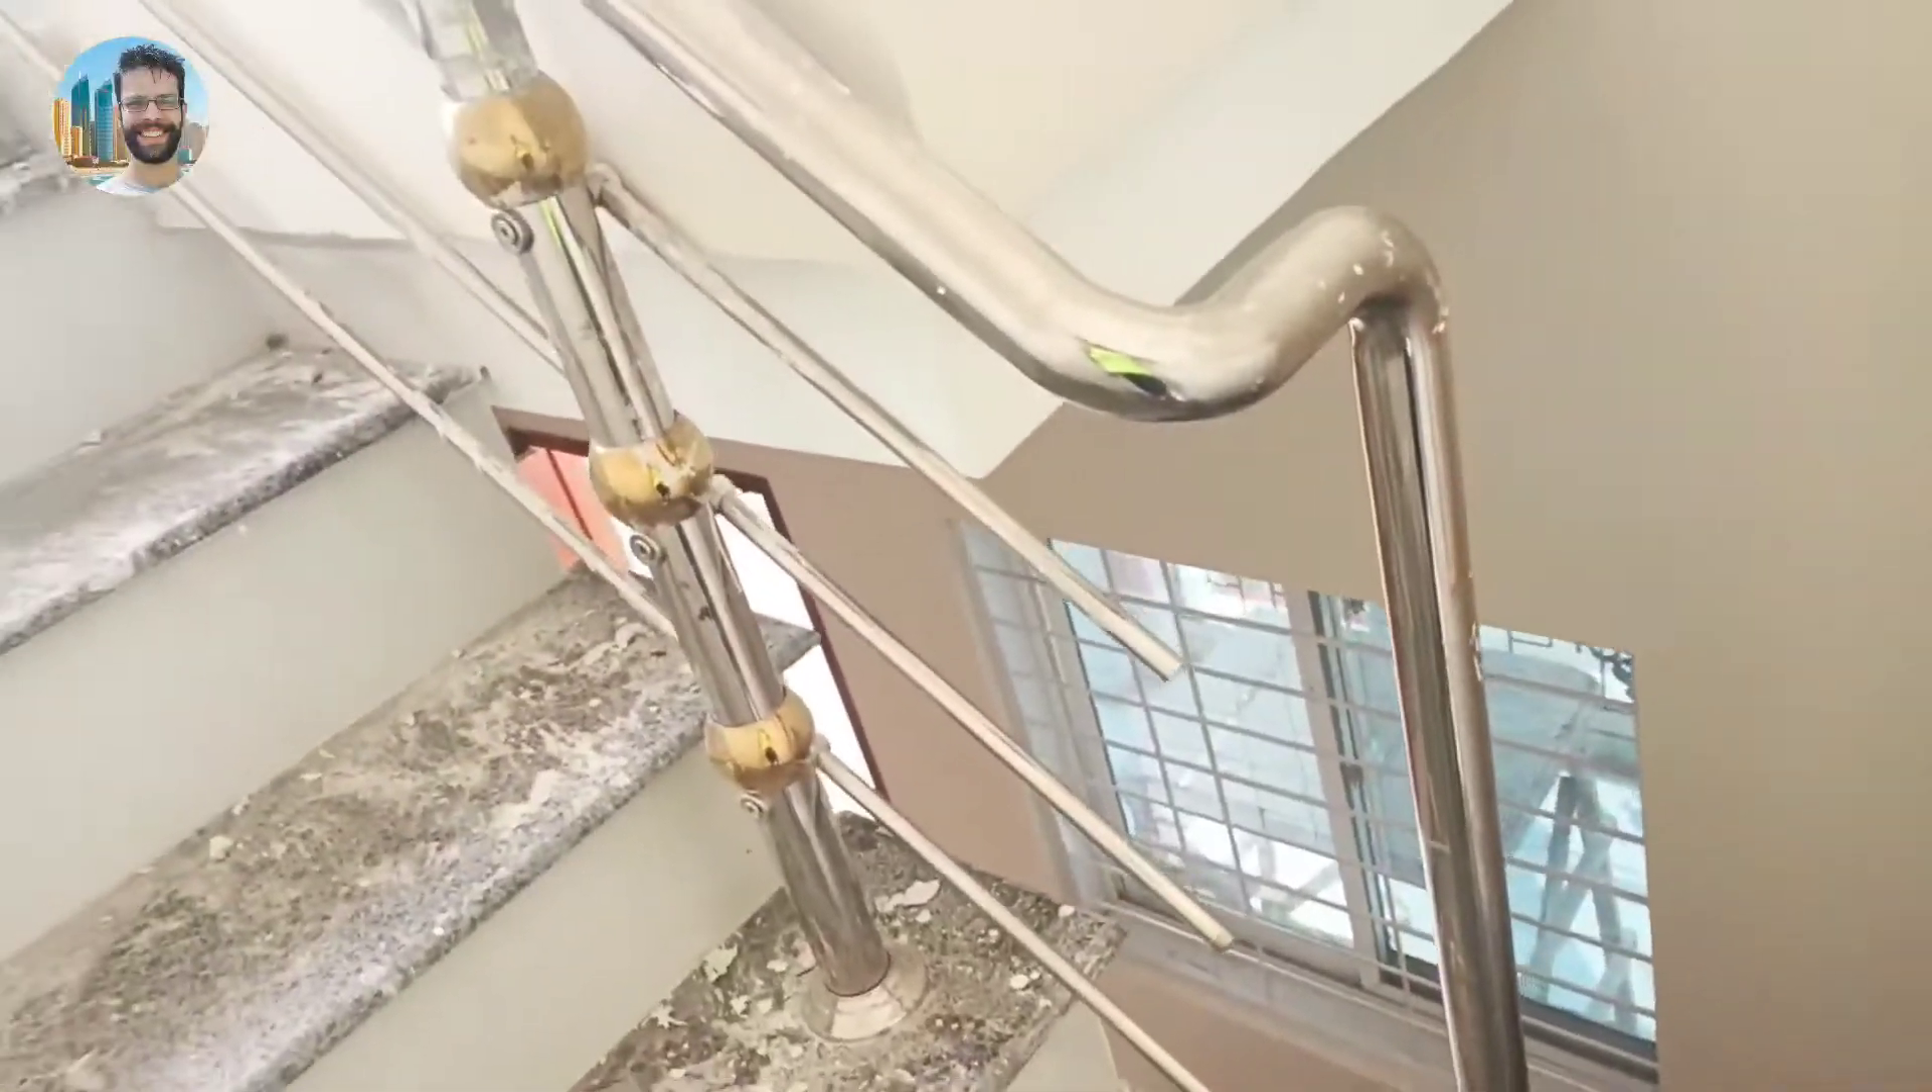یہاں پہ ہم نے ایل بو لگائی ہے۔